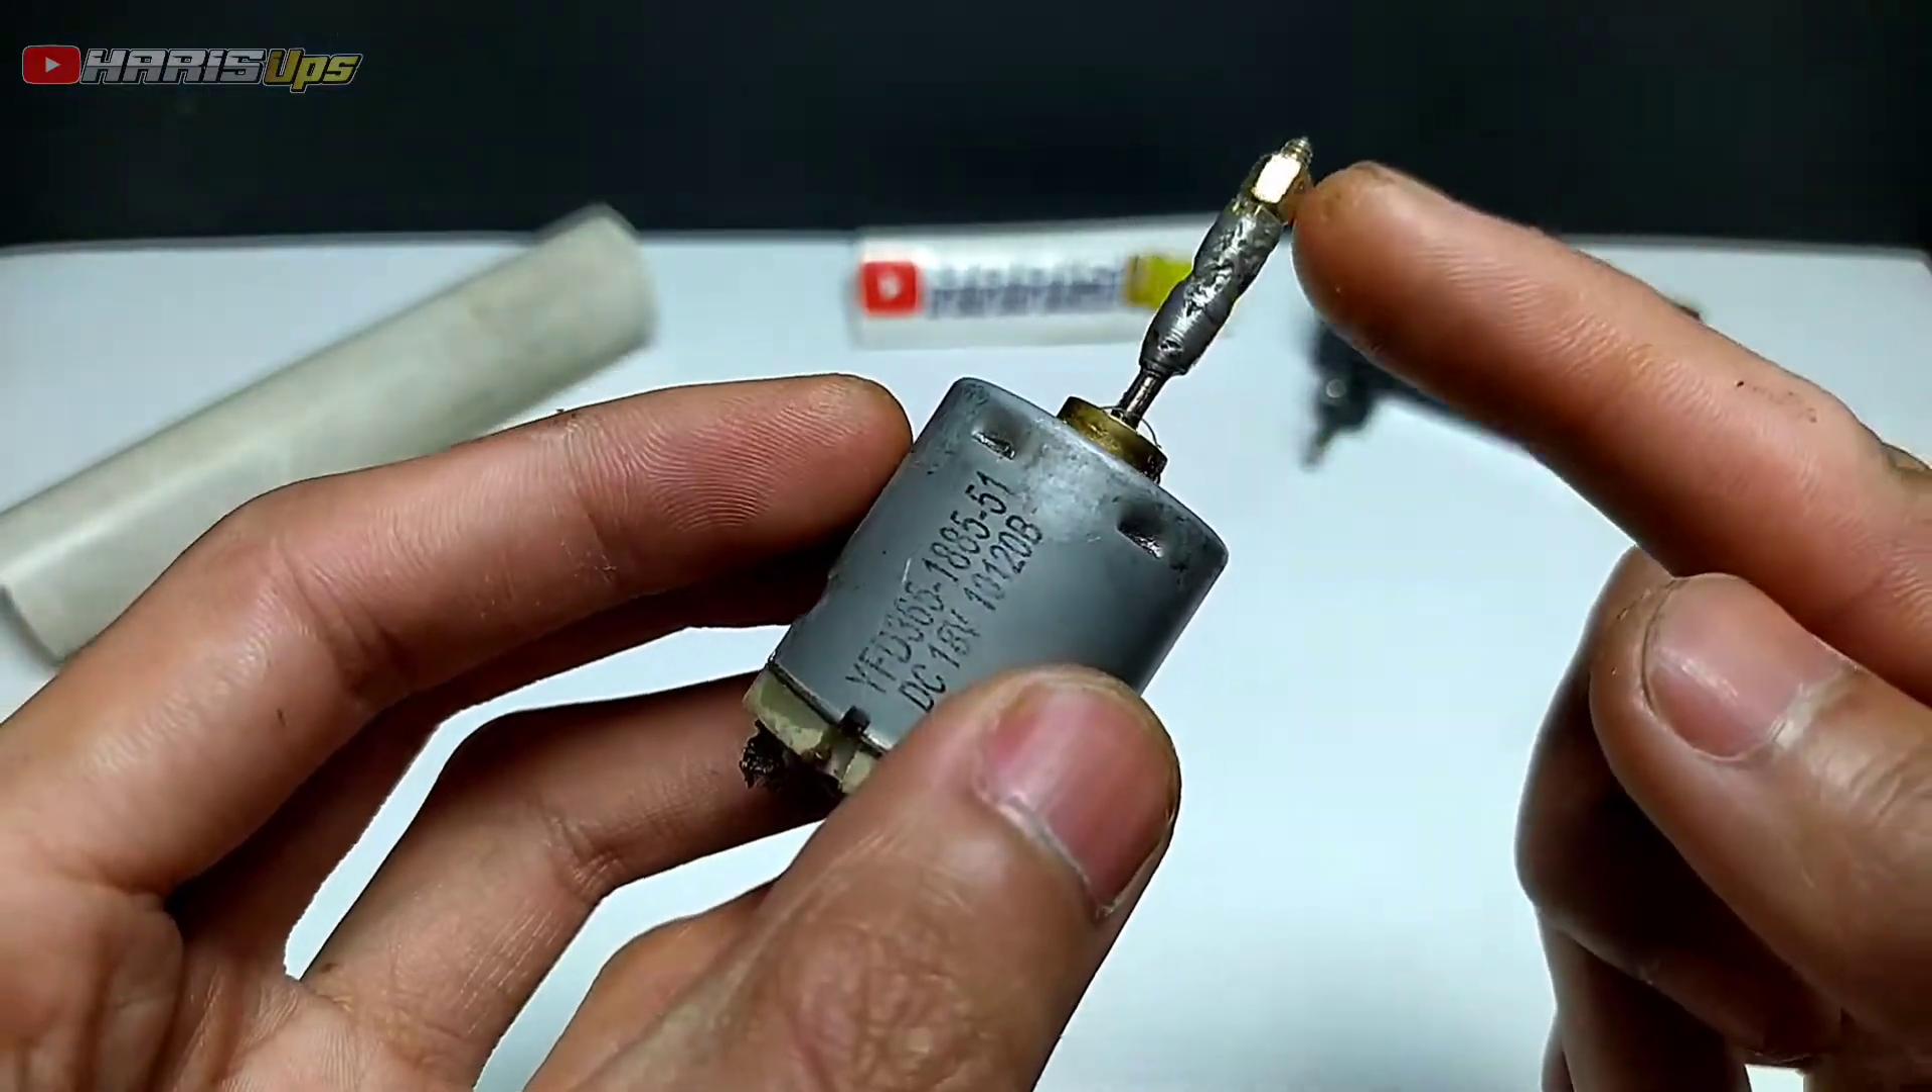Ini sudah dipasang untuk dudukan mata gerindanya.